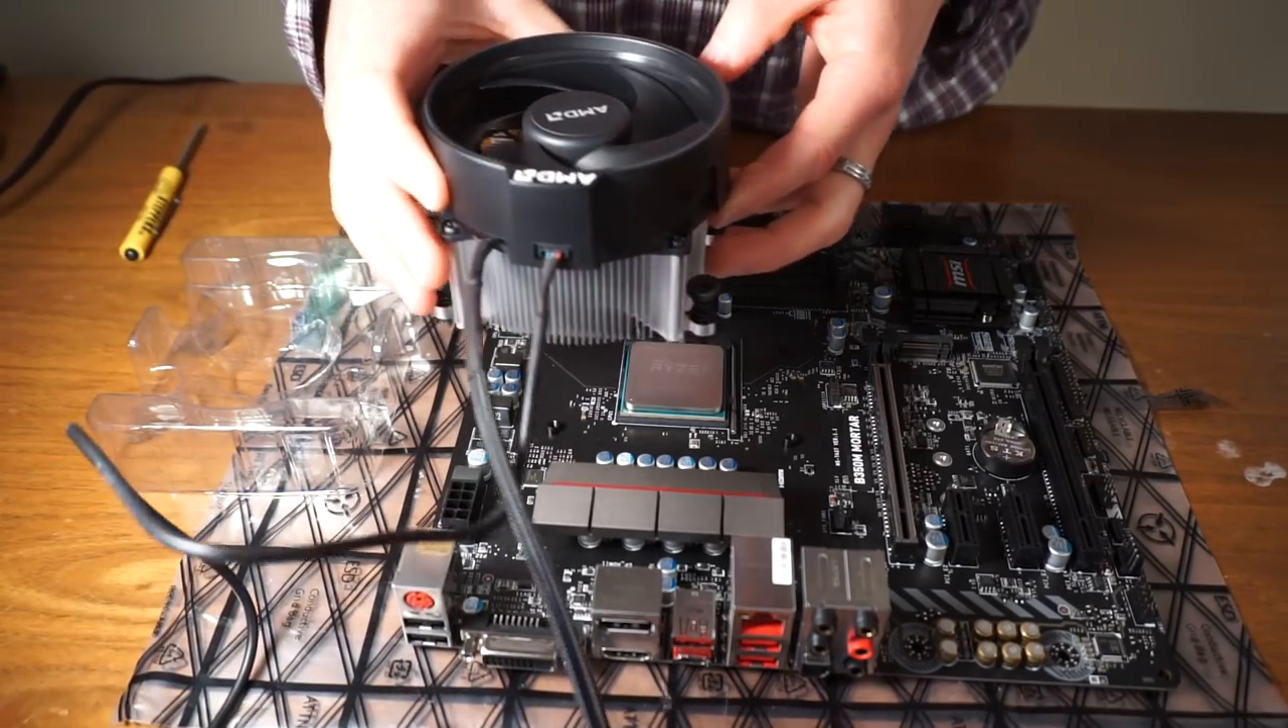I have not actually mounted my cooler yet.